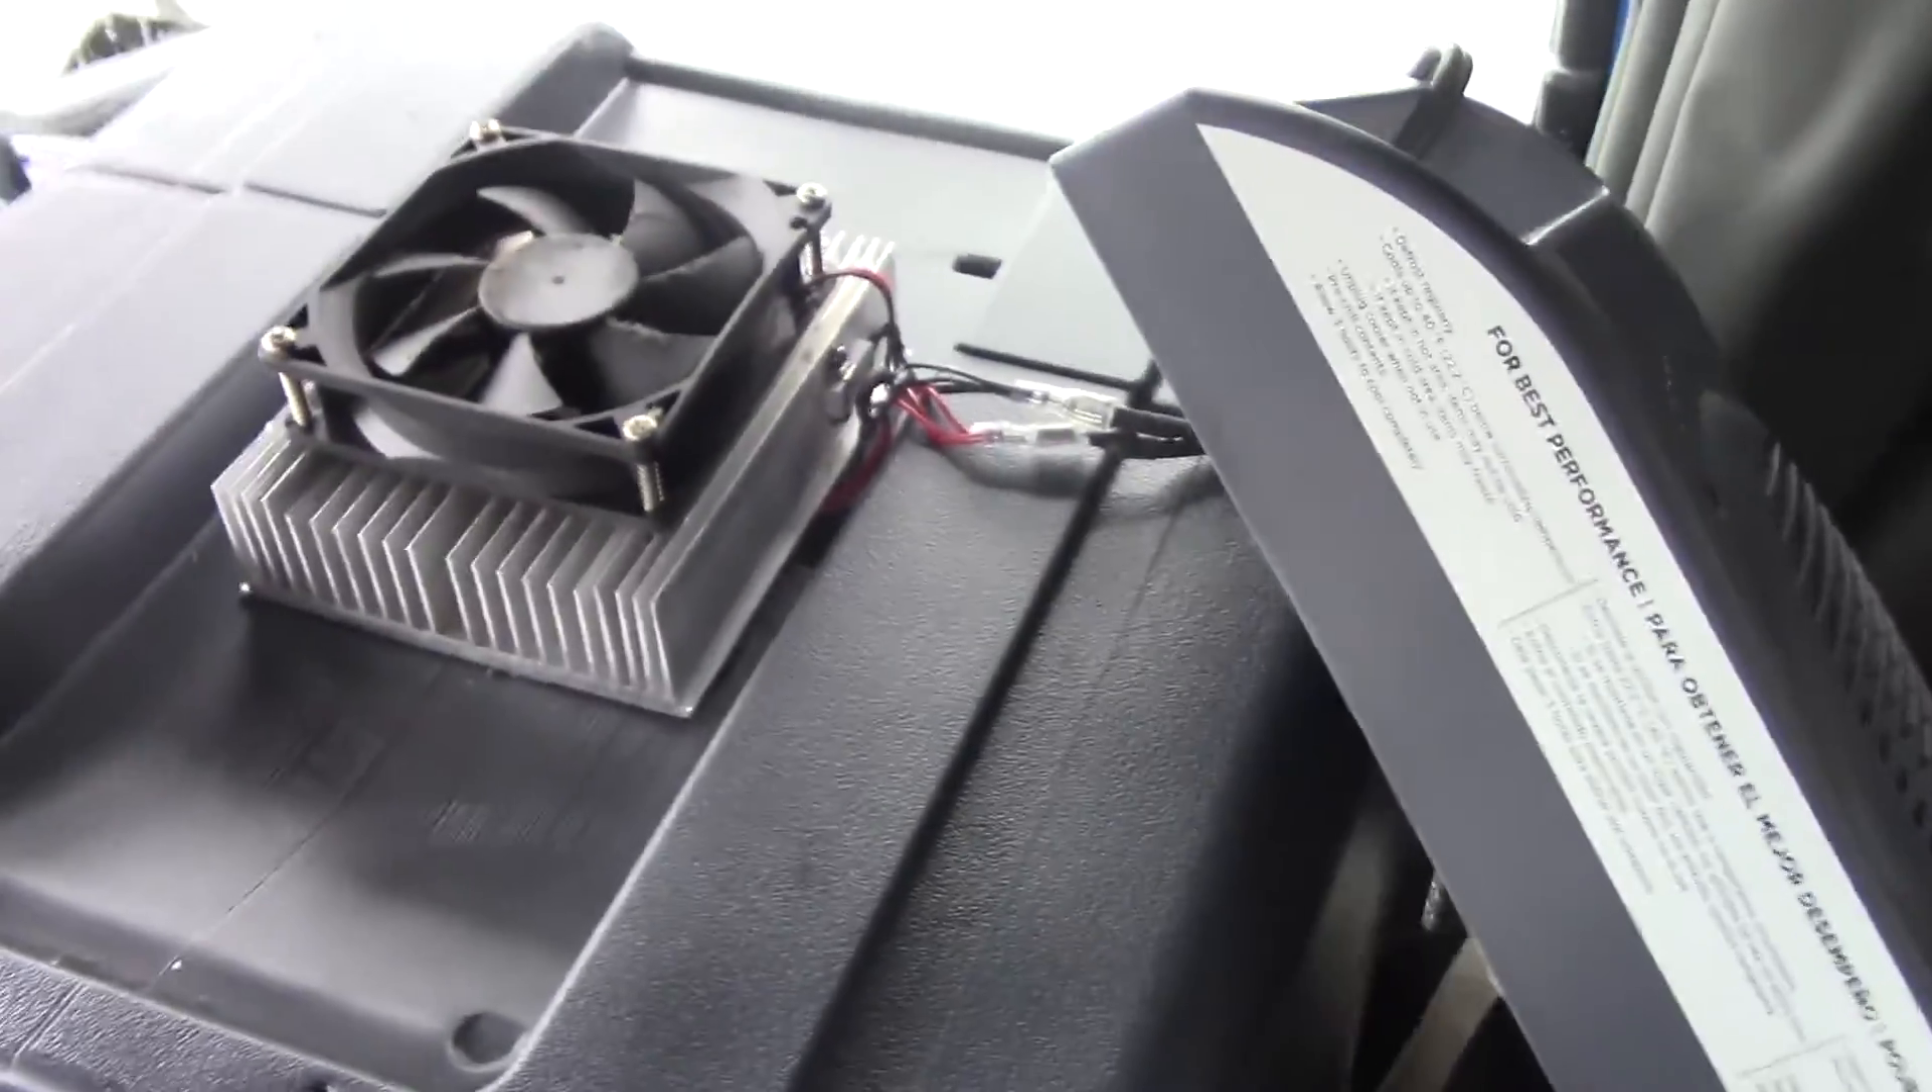All right guys I've got the cover off.